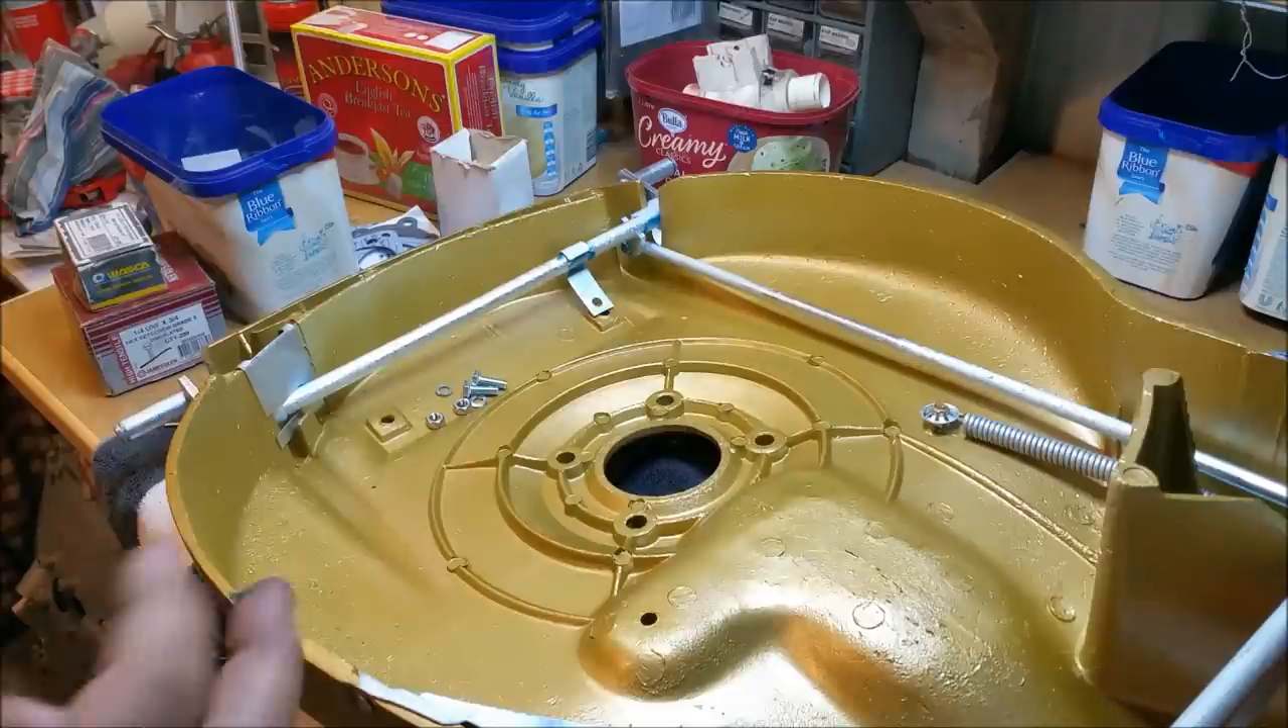And then we're pretty much finished underneath here. Except for bolting the engine up.